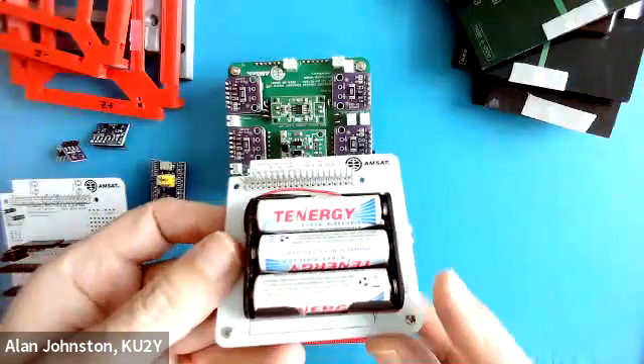Now I've already put the three nickel metal hydride batteries in the battery board, so it is ready to go.